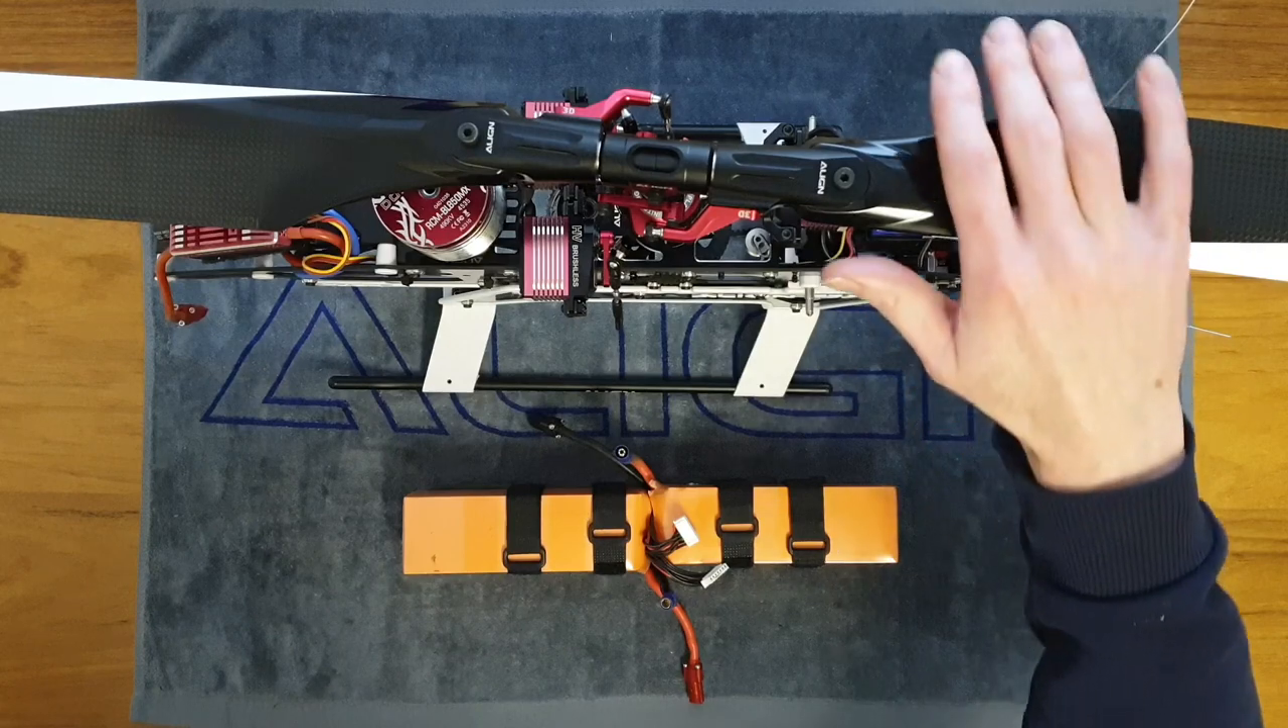The first is you can probably see i've already gone ahead and fitted my blades here.